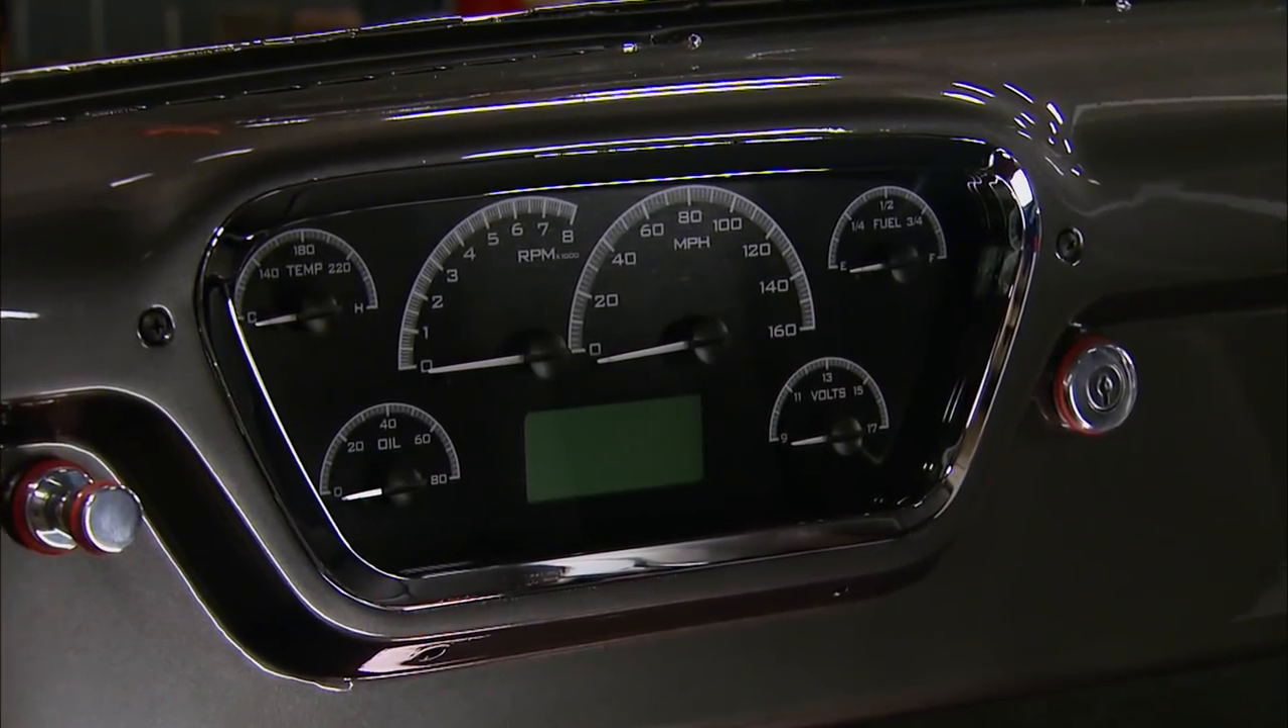We've got our Dakota digital gauges installed, and it's a super clean setup.